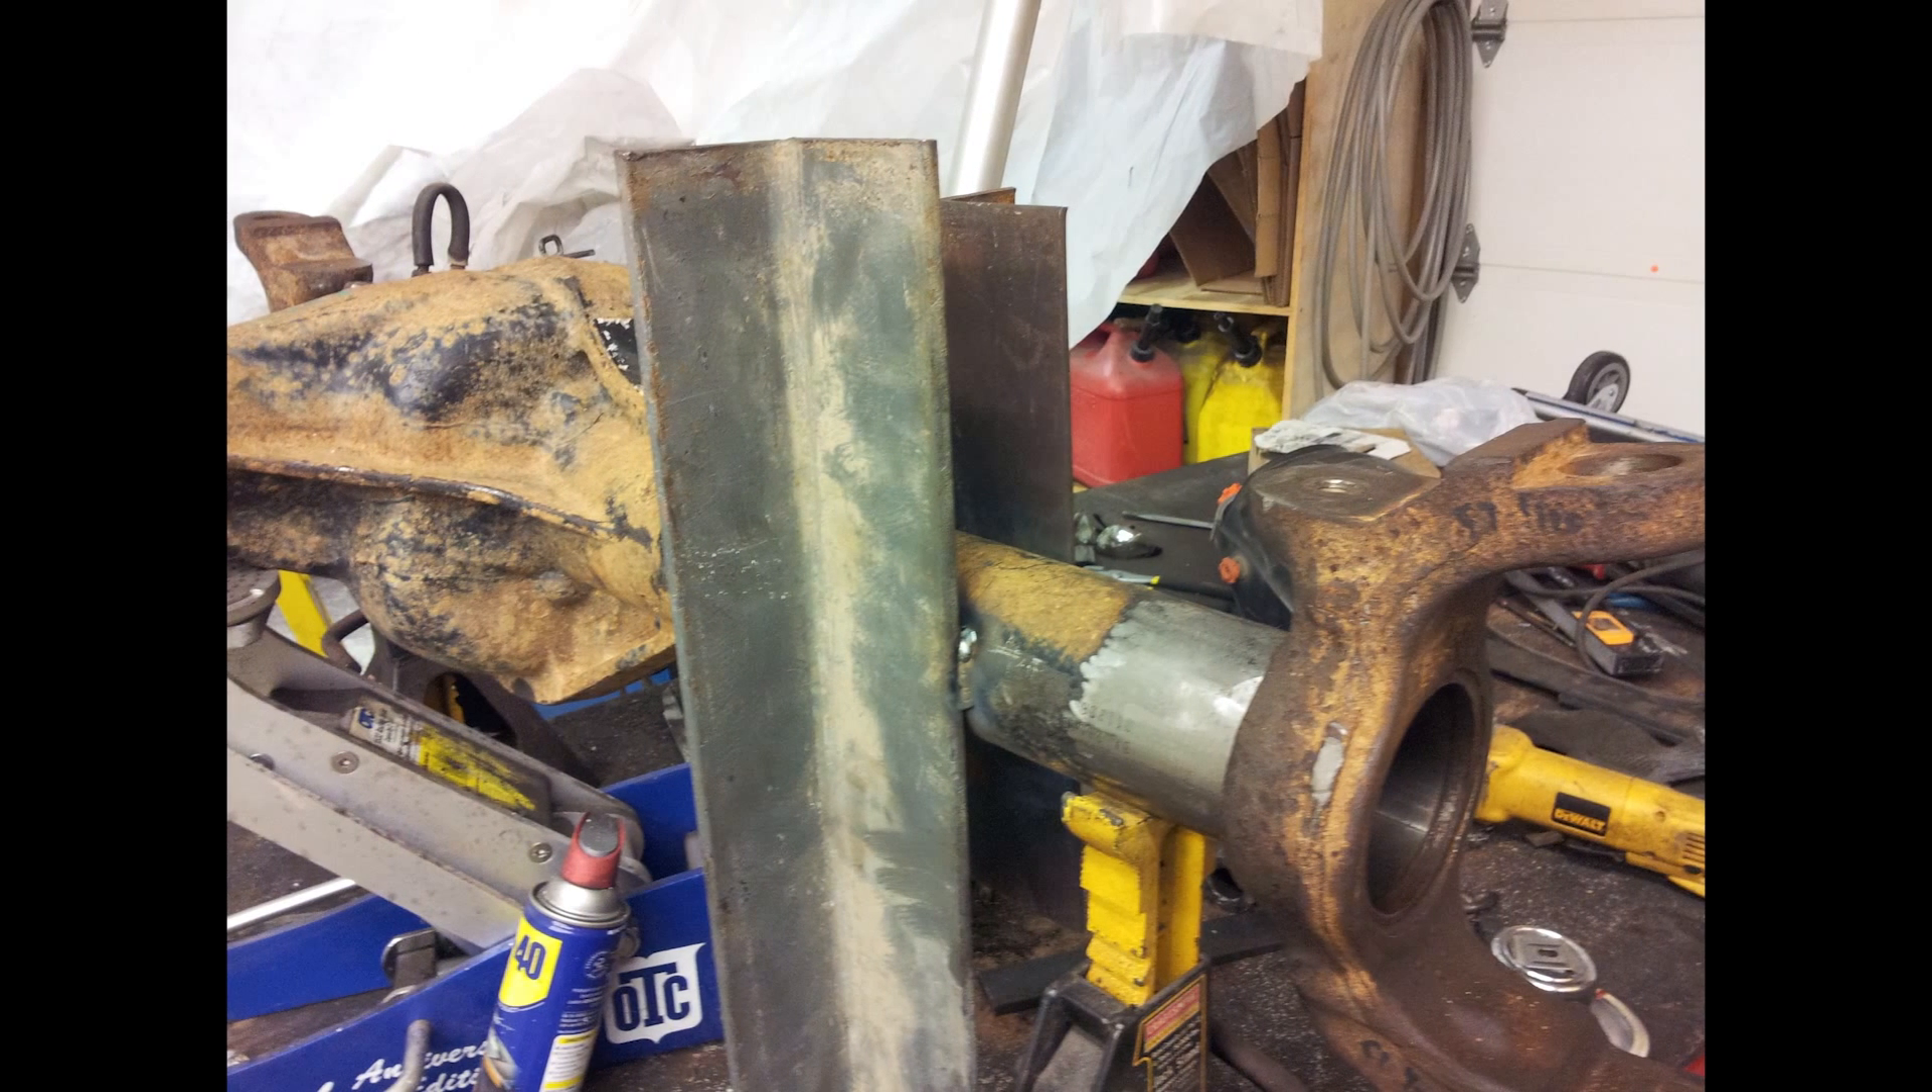I also got the C bracket started by tapping it onto the tube.